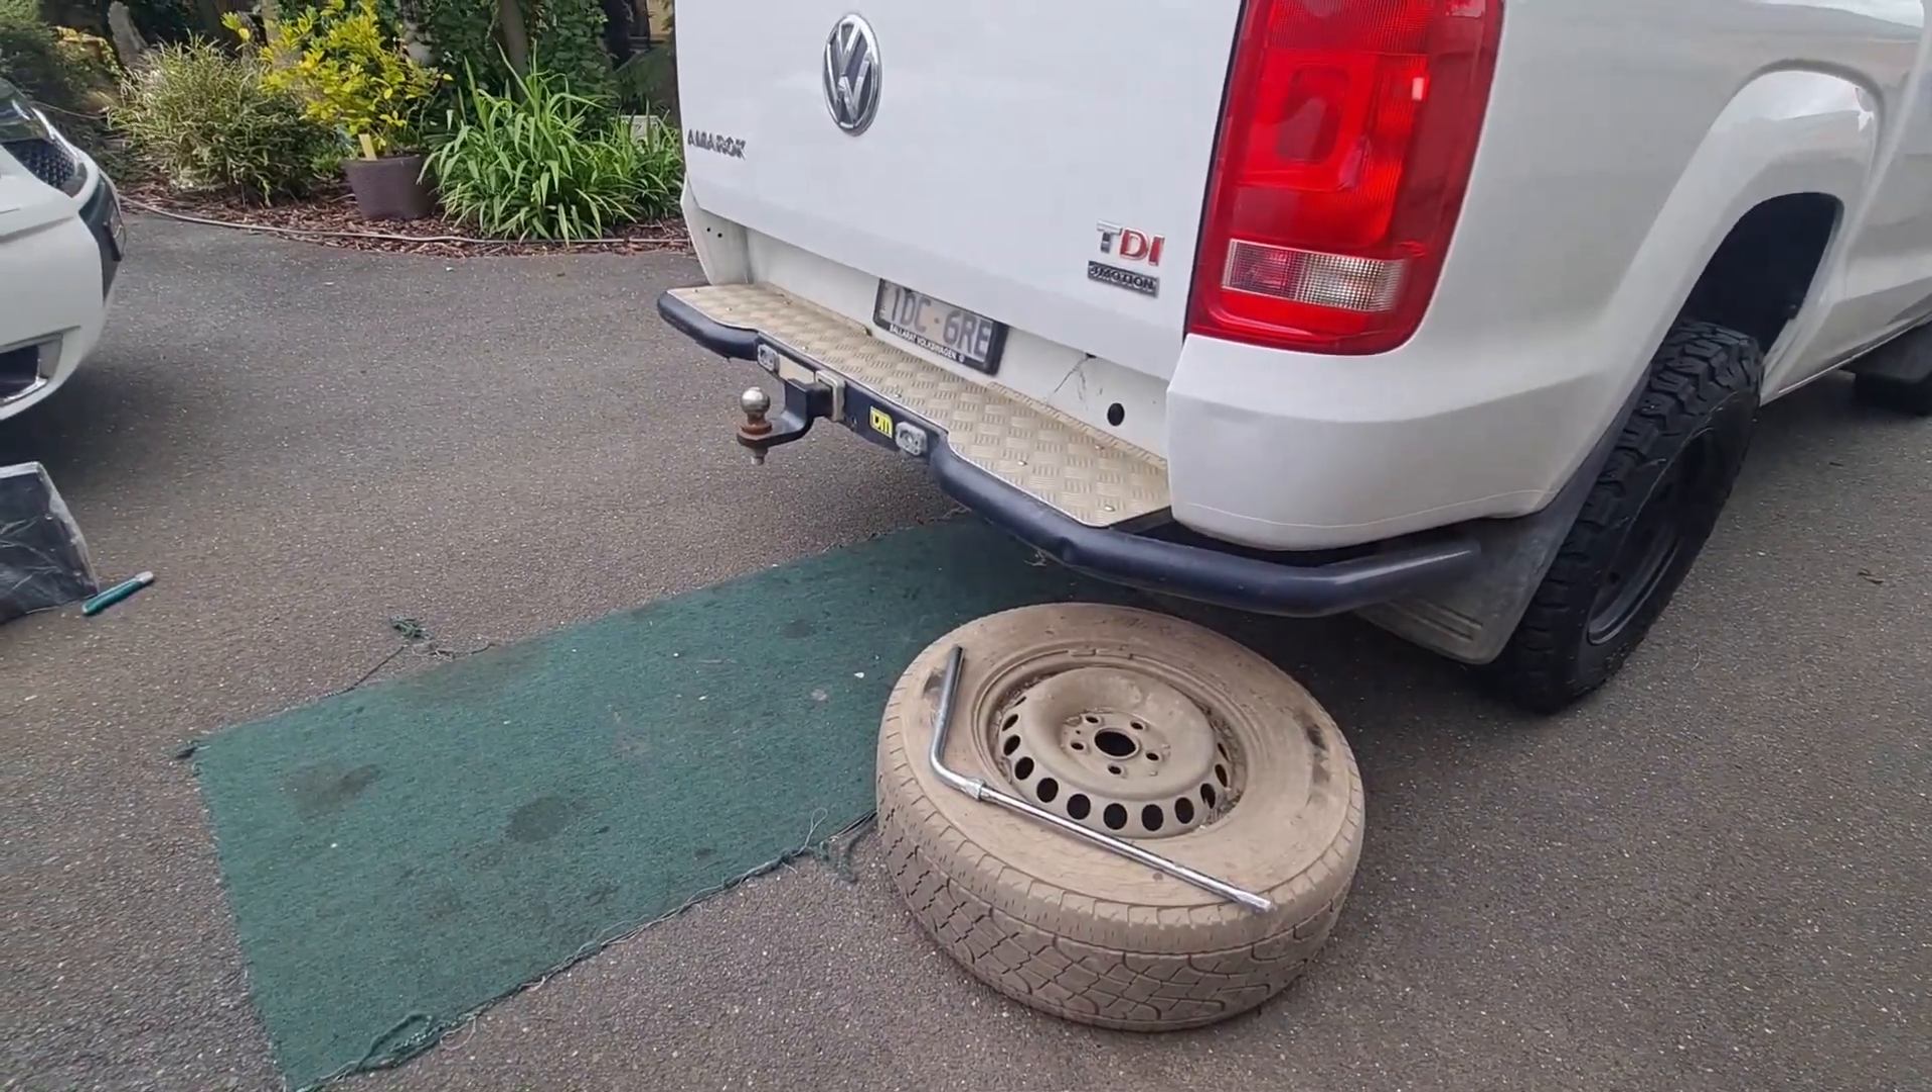You can see that we've already taken the very clean spare wheel out just using the spare wheel remover tool in the car.